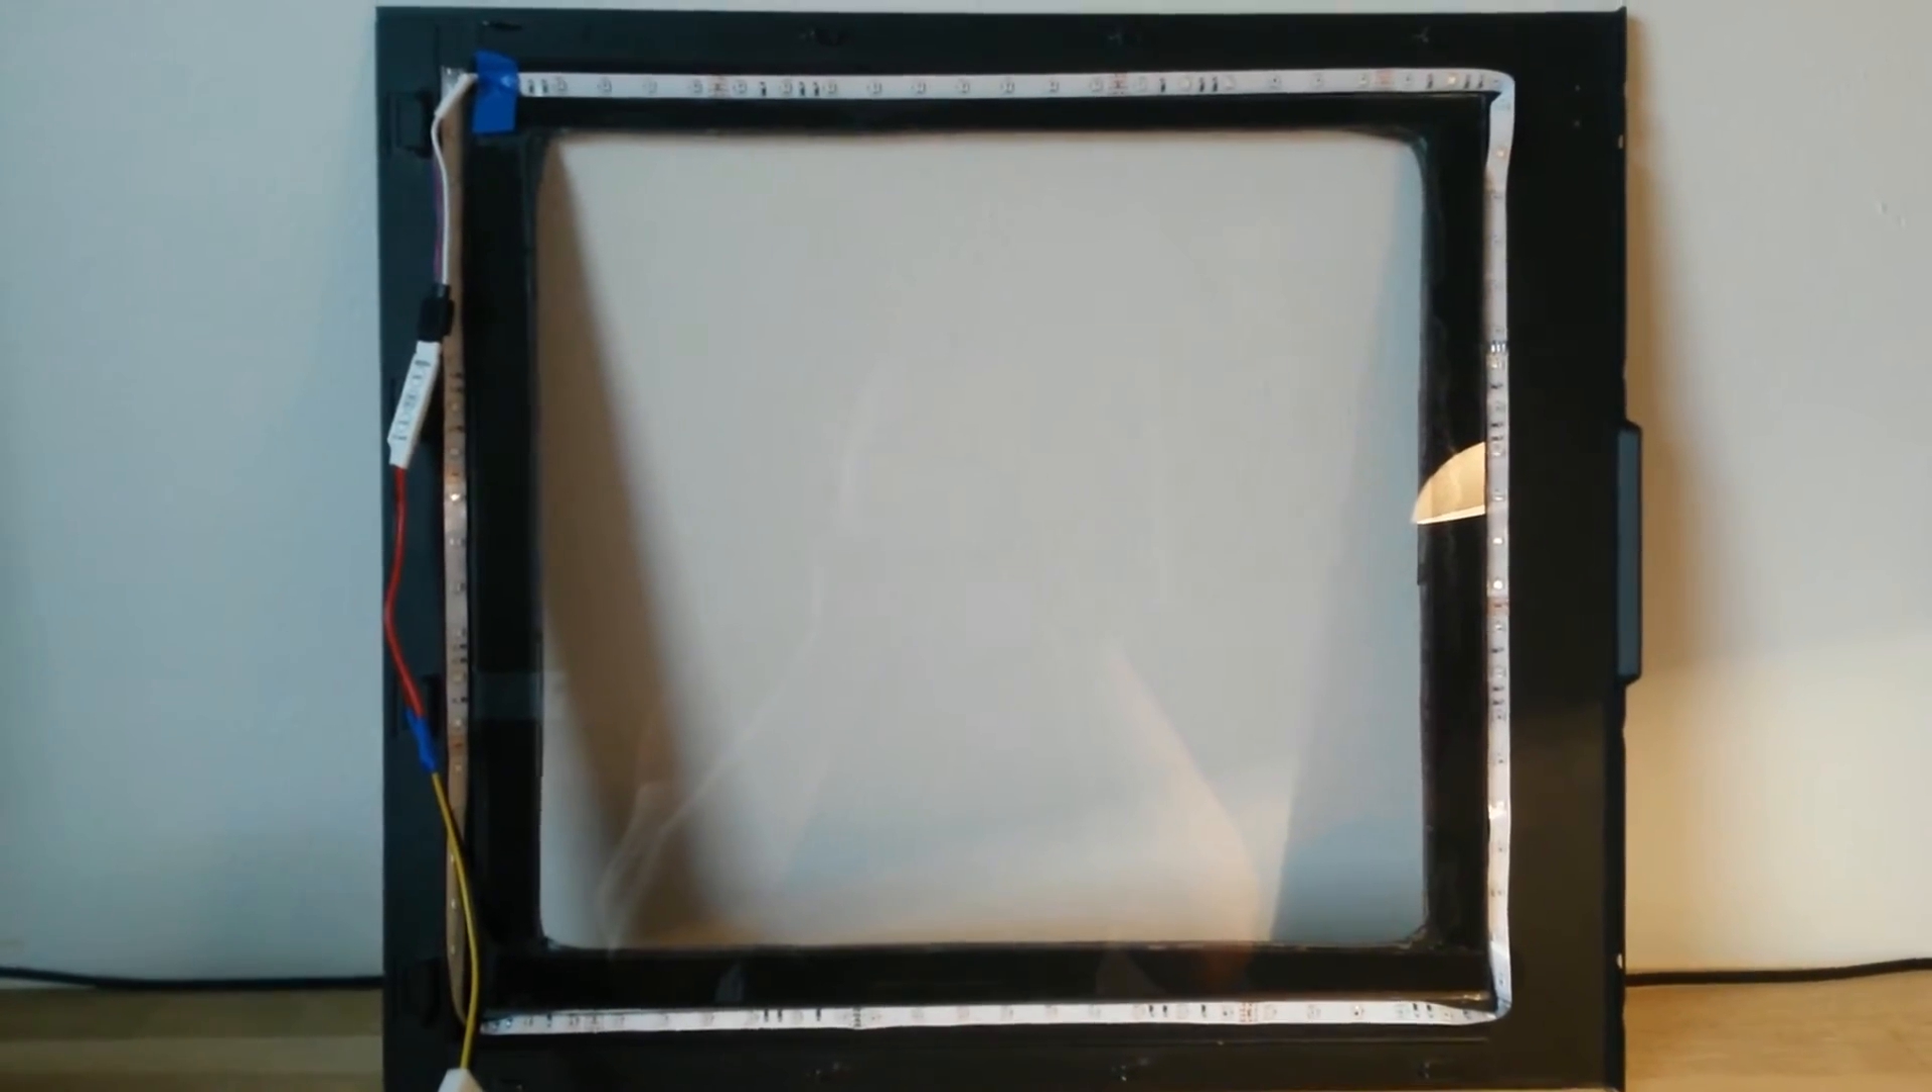As you can see here I put my LED strip around the side panel.